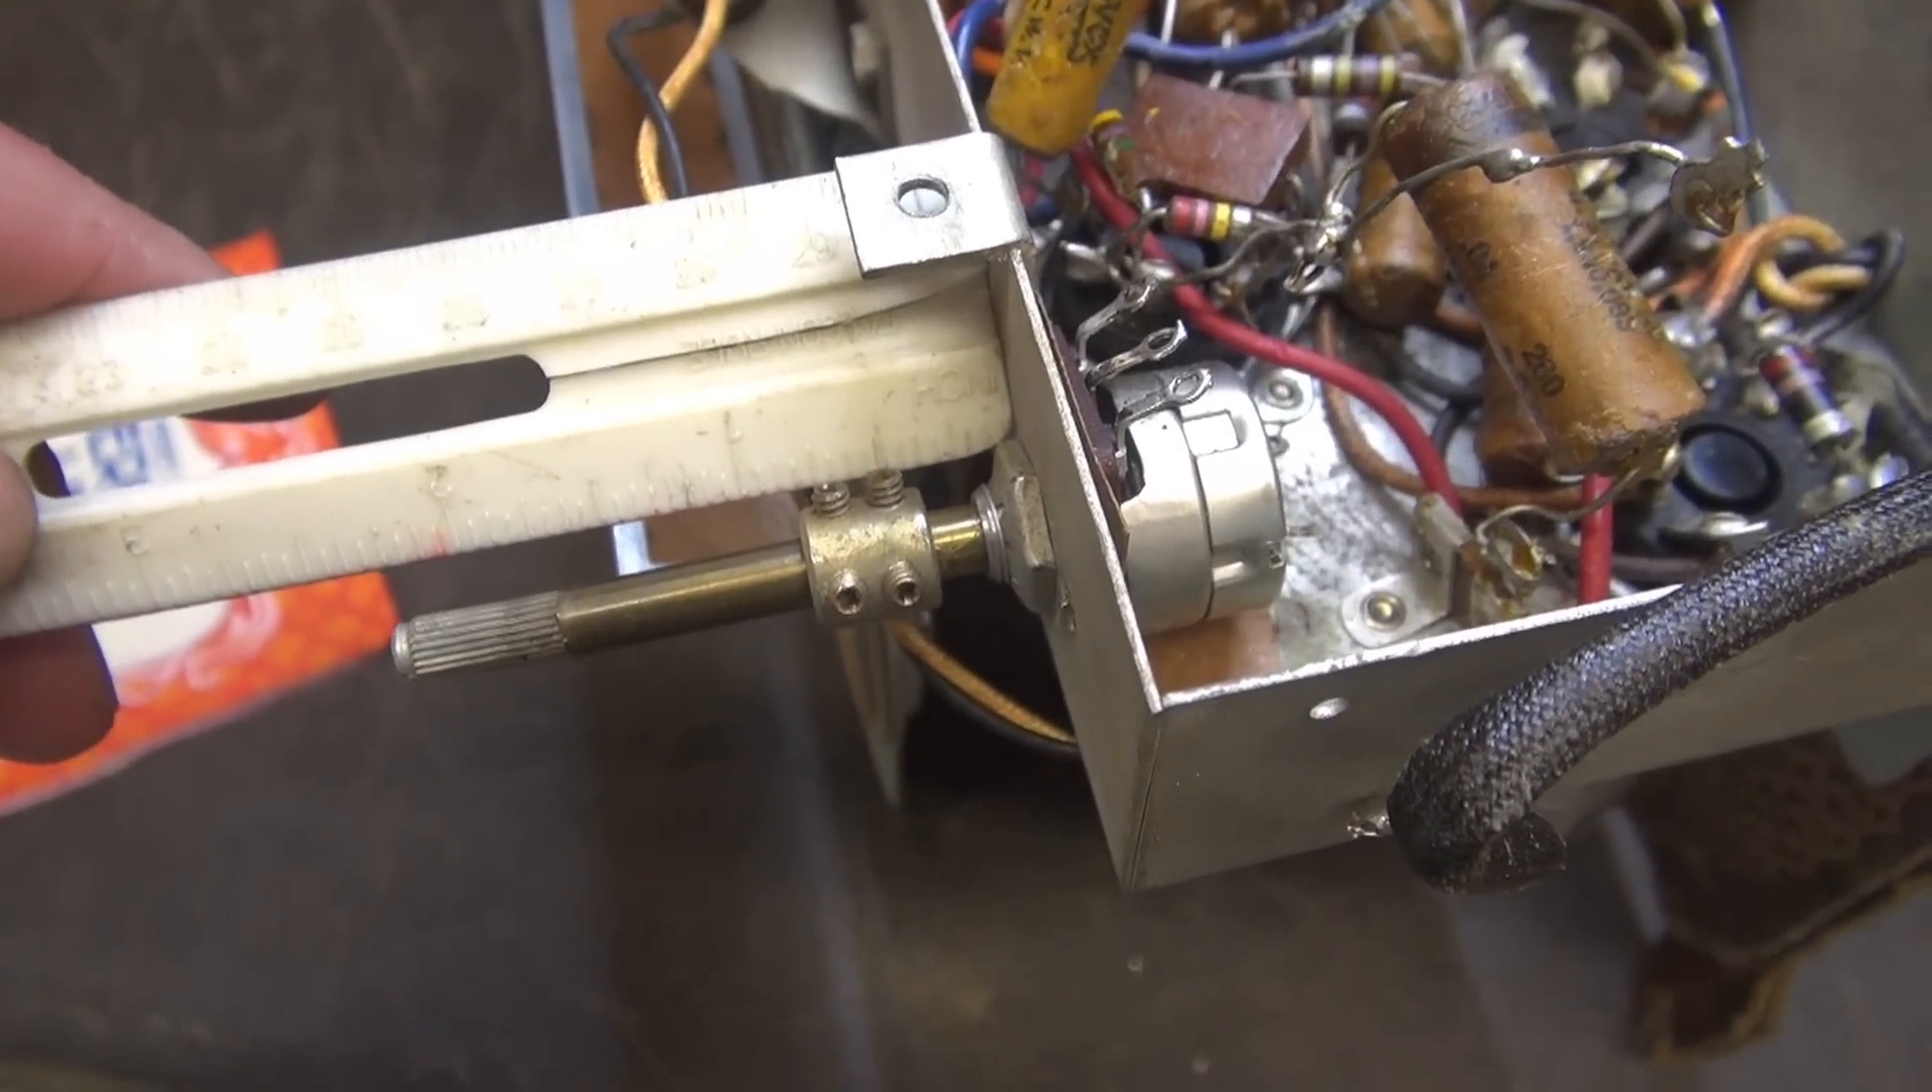New pot's in place. Got the shaft coupler on. The old spline shaft measures about two and a quarter inches.